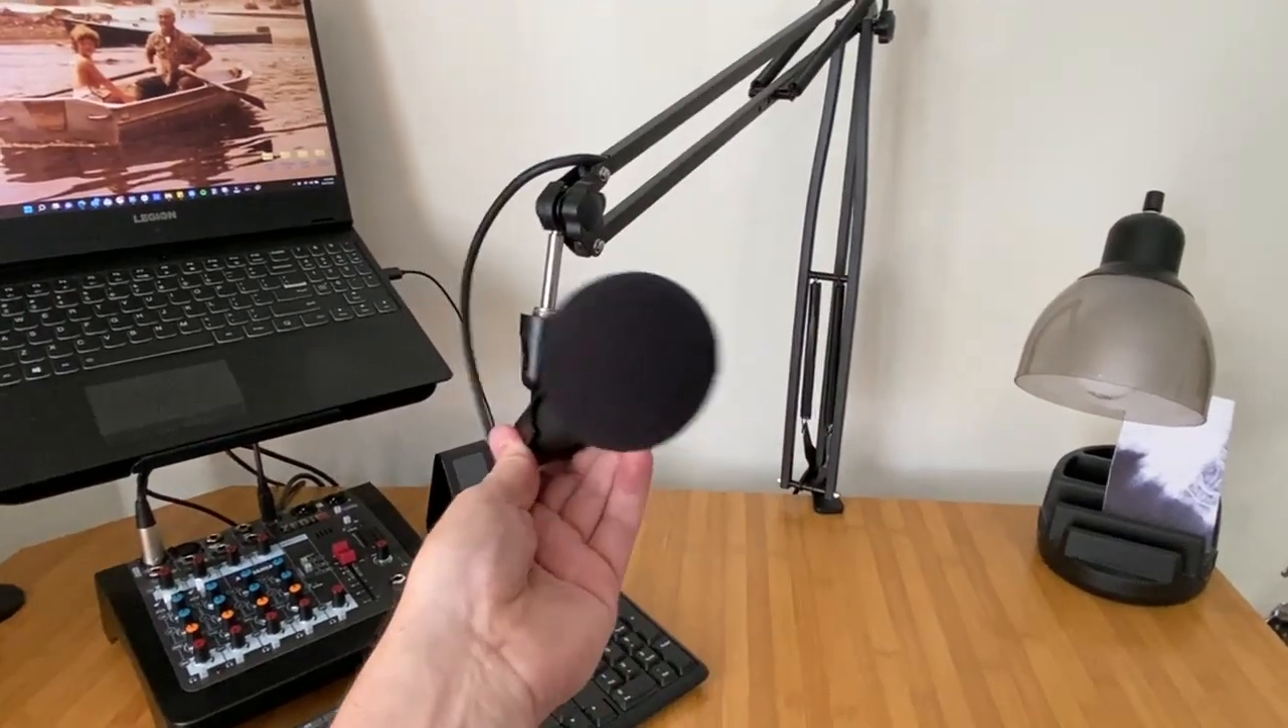The microphone is mounted and plugged in. As you can see, I put the pop filter on here.